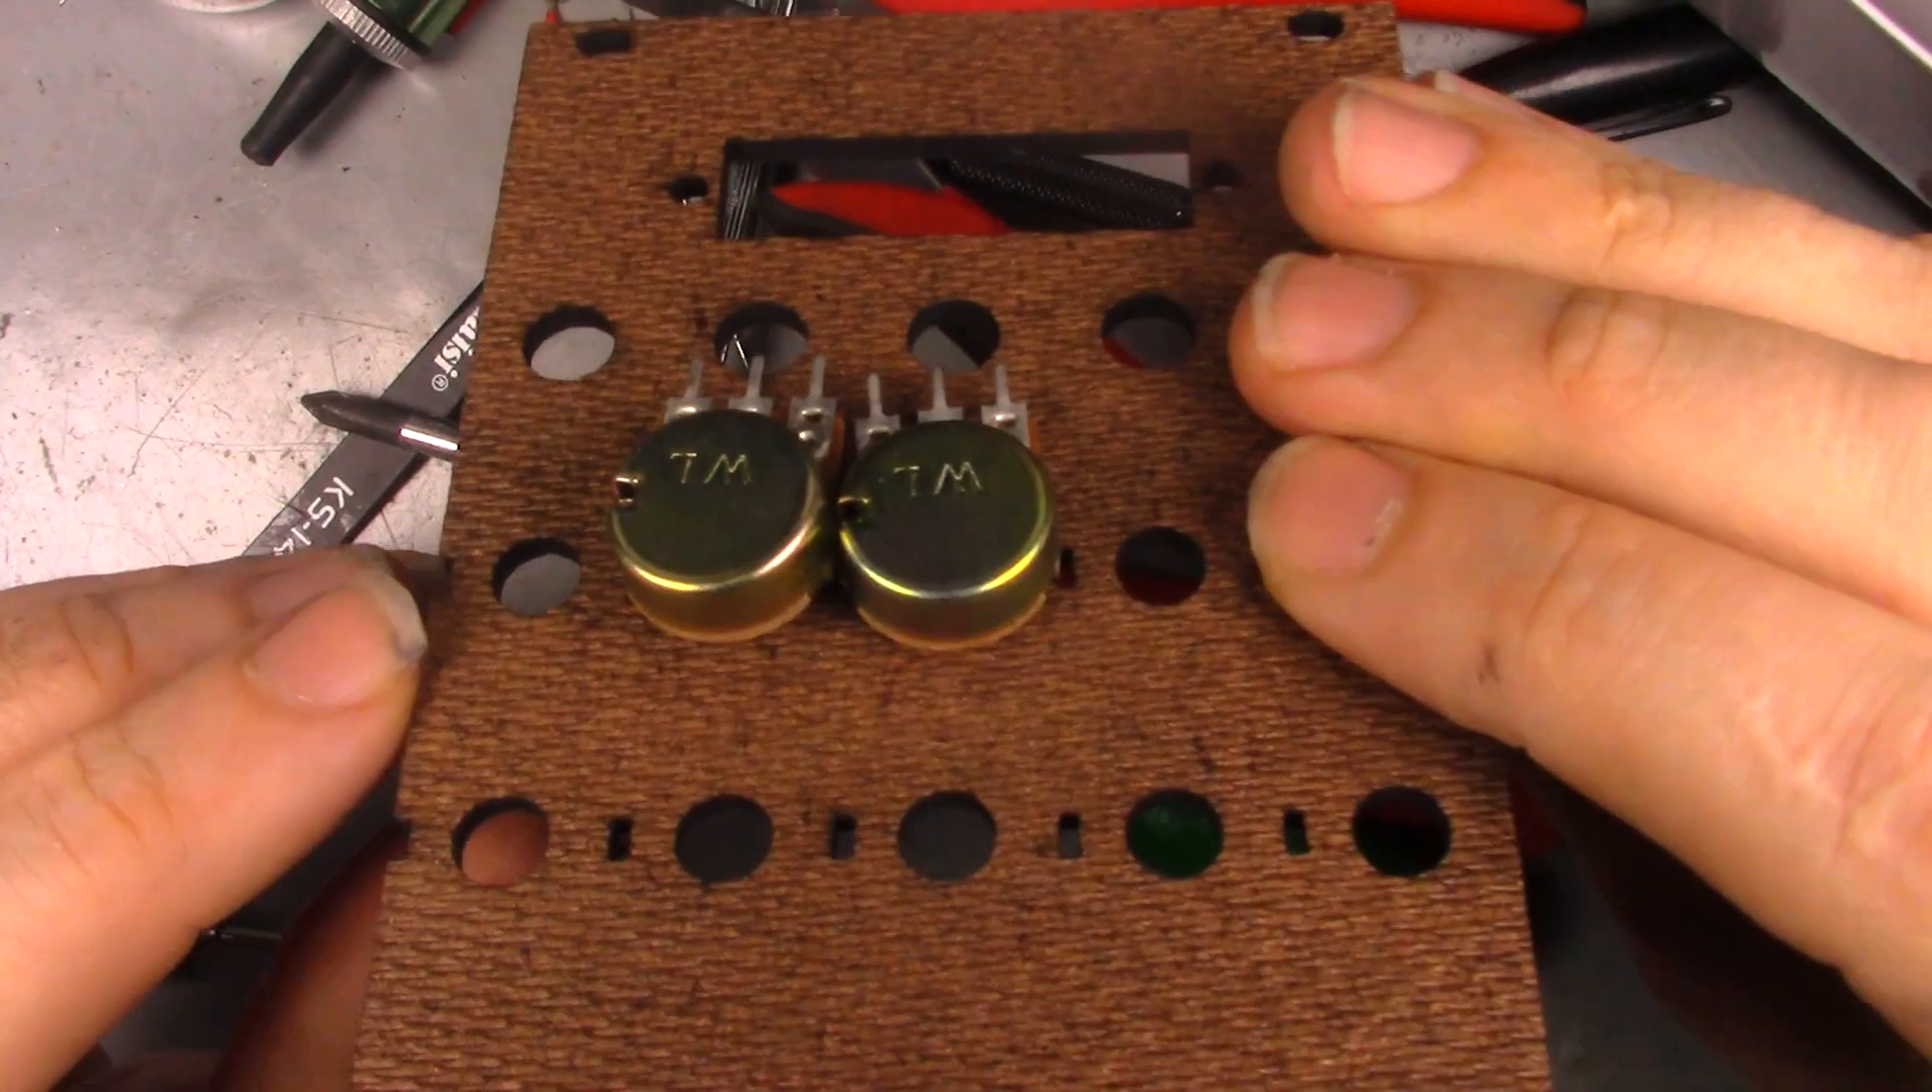Well, the pots are too close together.